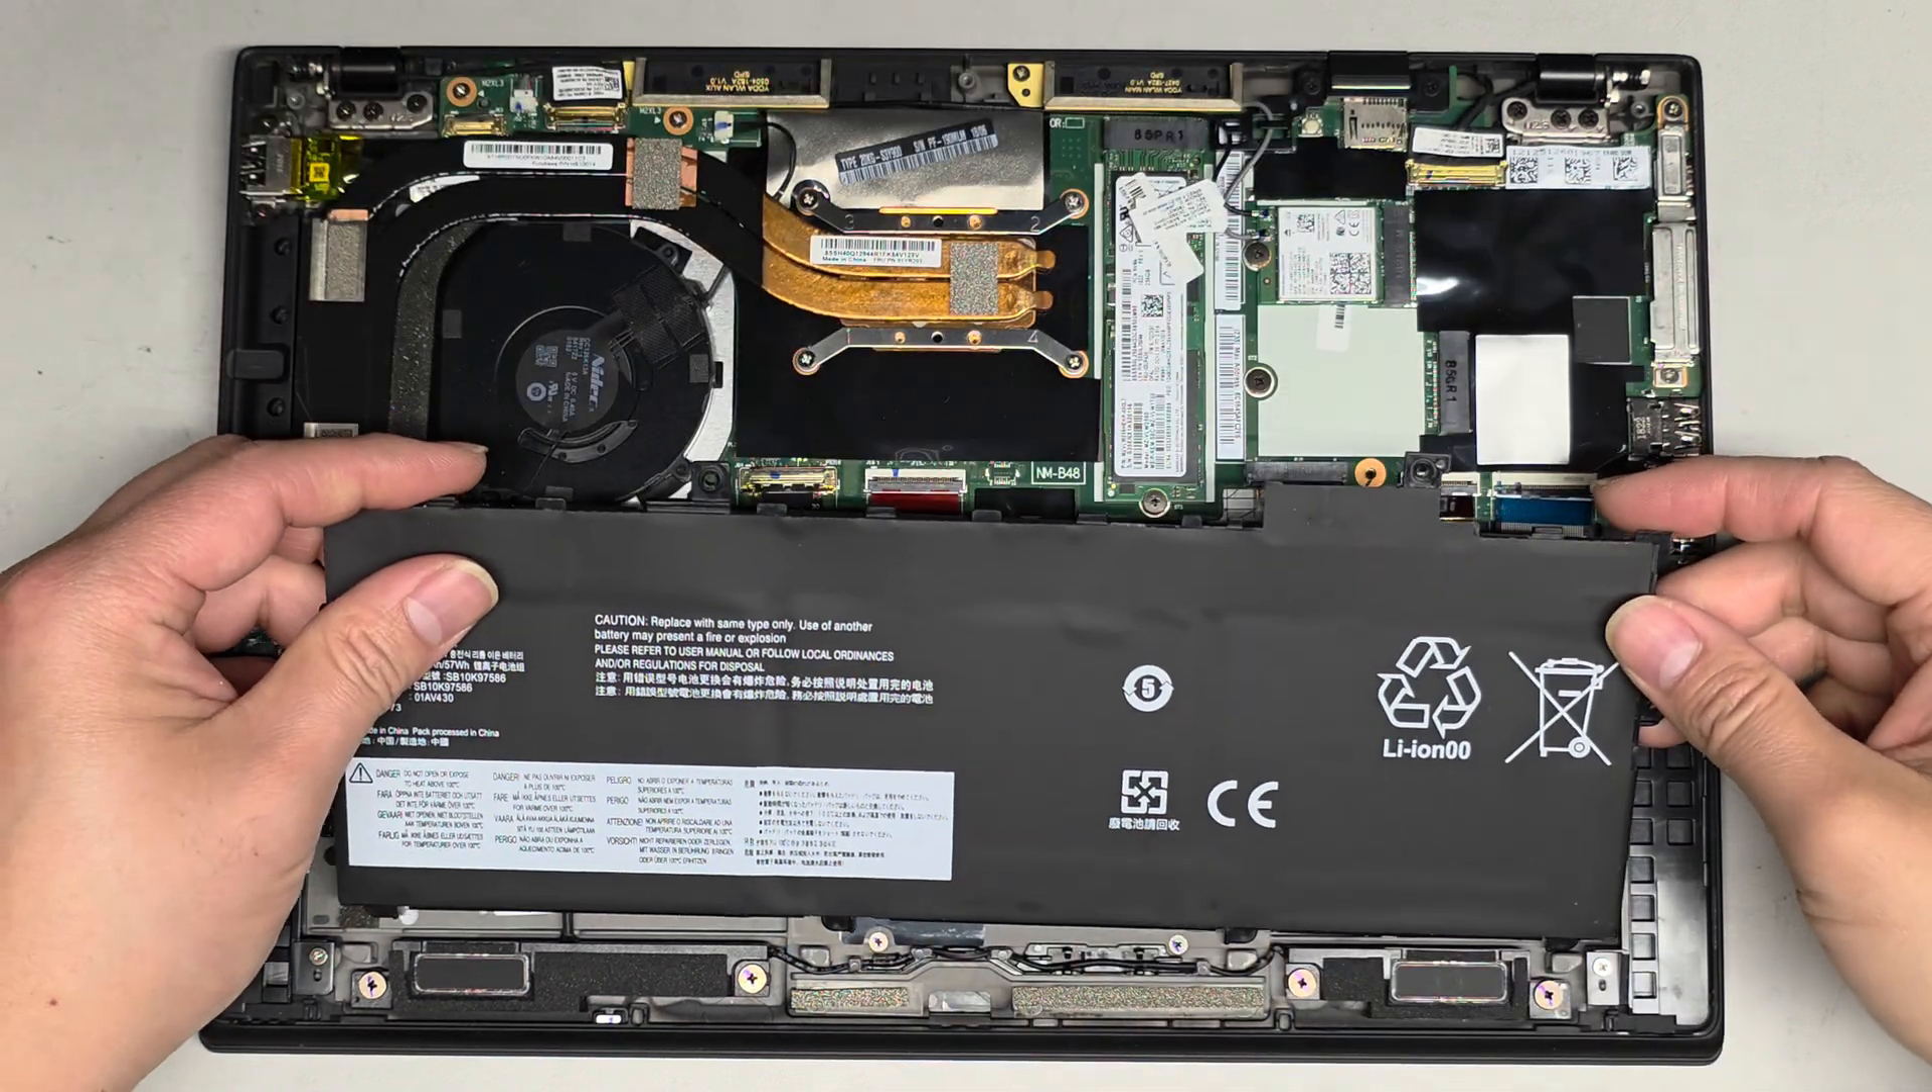So now we've got to get the battery back in and then we'll set the date and time back up.